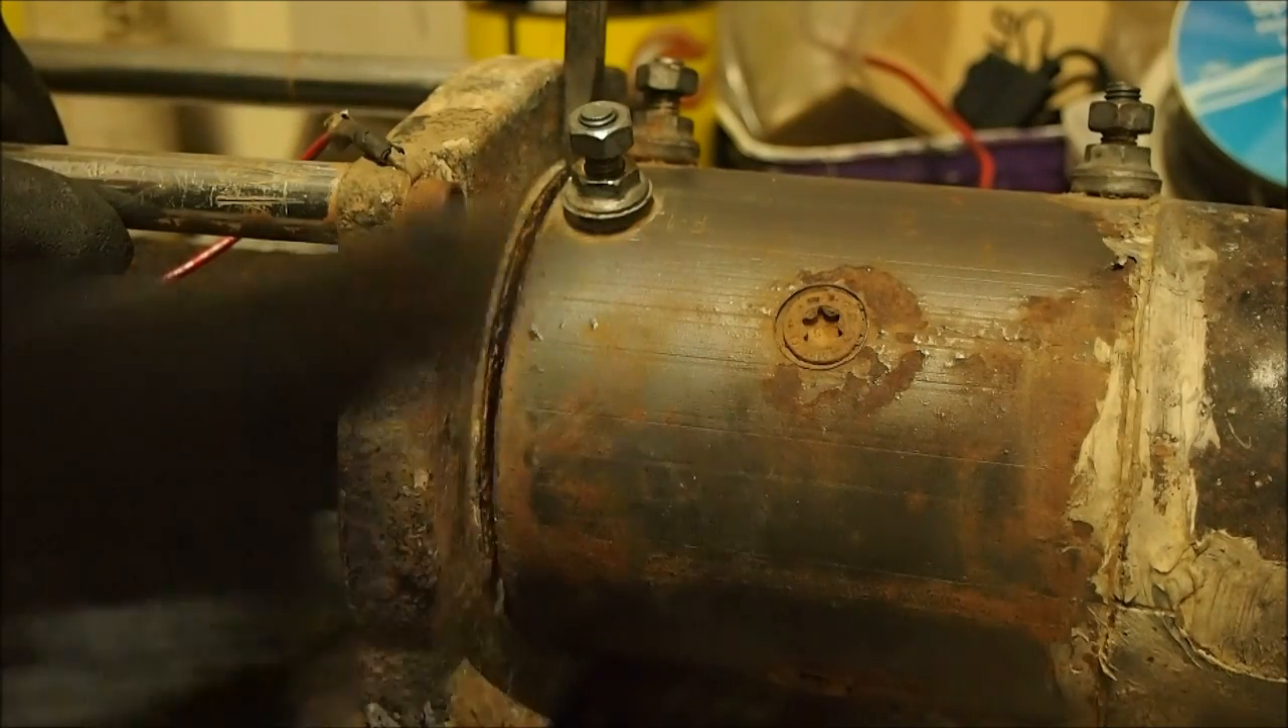So, we have a little gap here now between the motor and drum support and the motor.